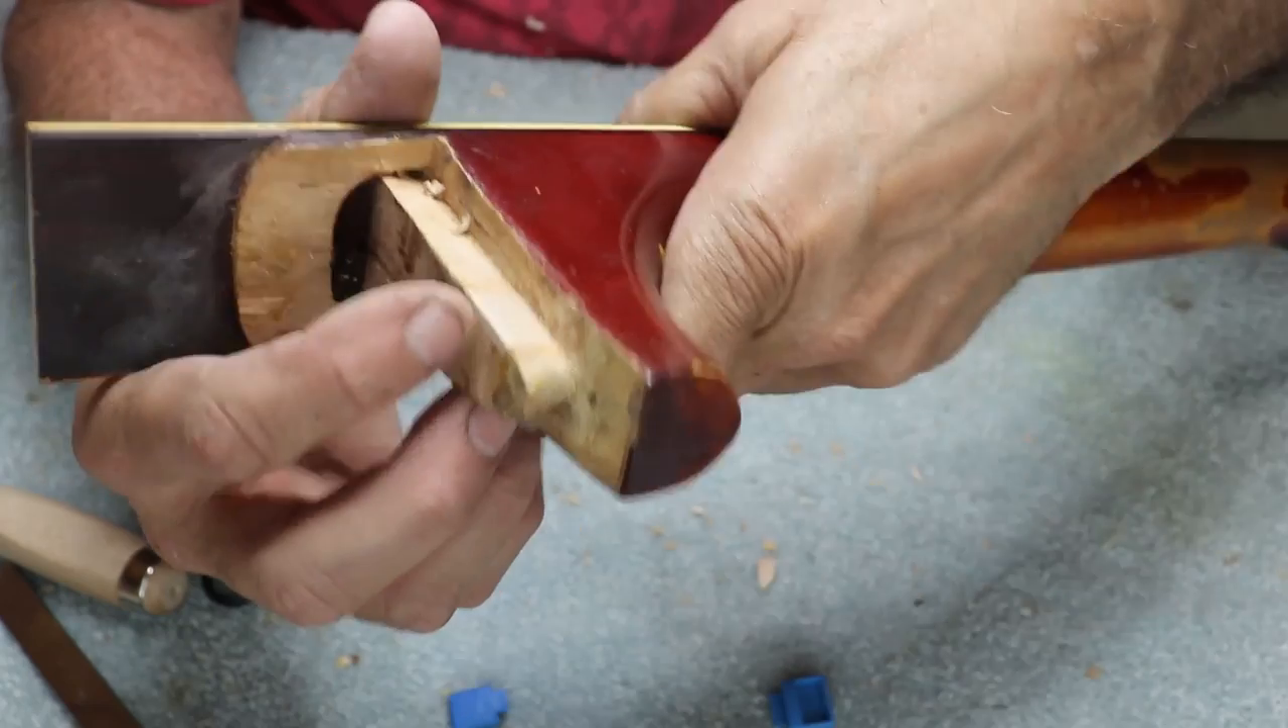You can see there that we've got the little cleat fitted in there it's just a fill piece.